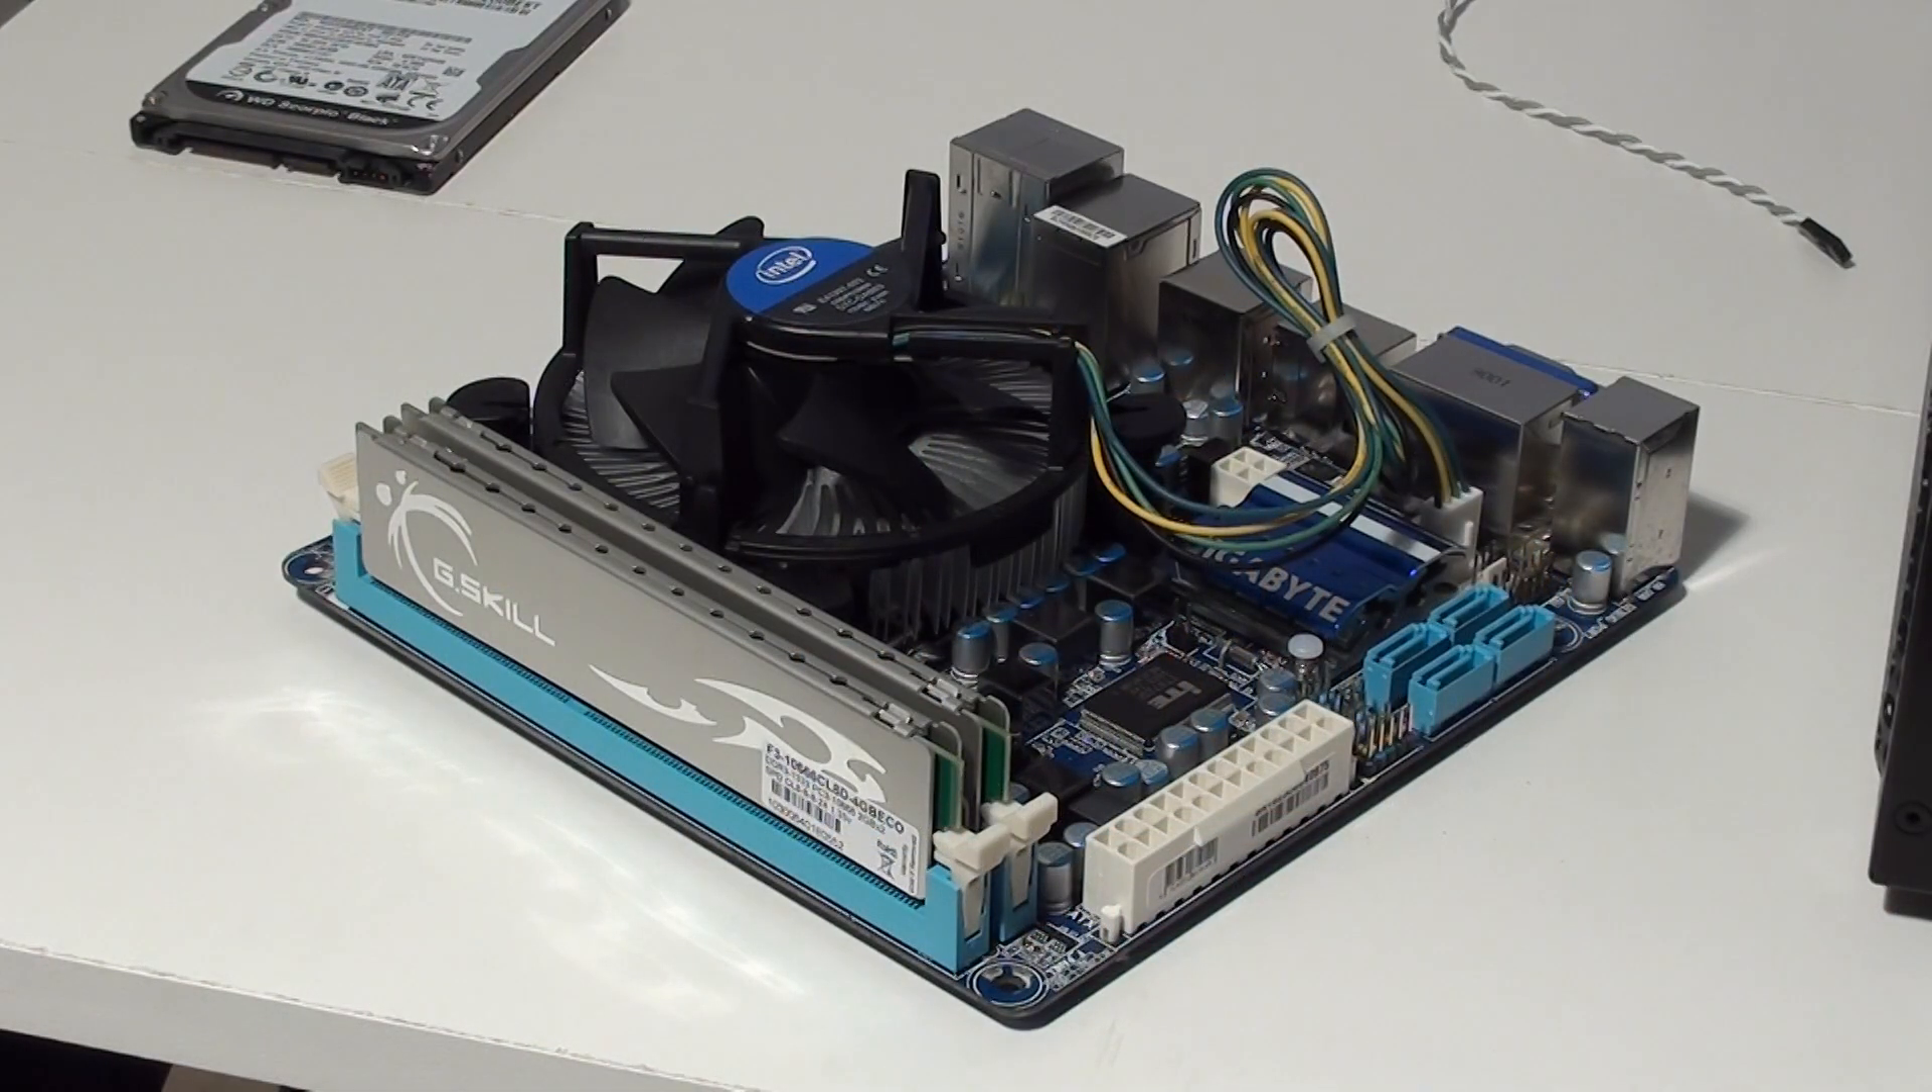Here's a look at the motherboard with the processor, stock CPU cooler, and memory already installed.